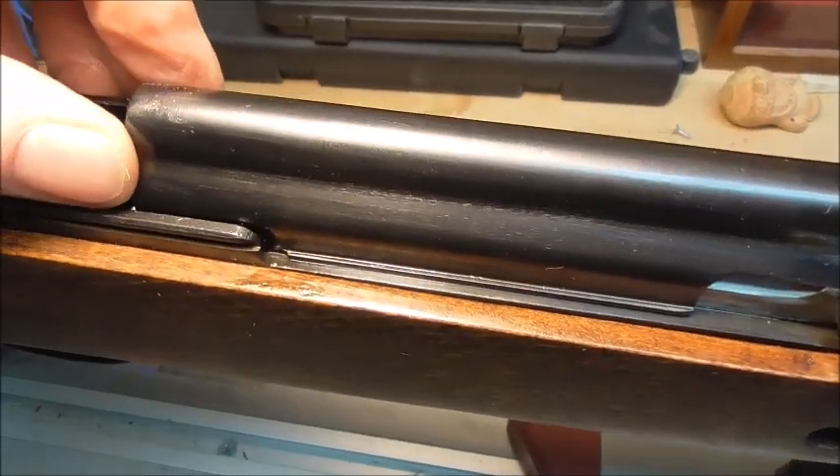And the upper cover drops into place right there.